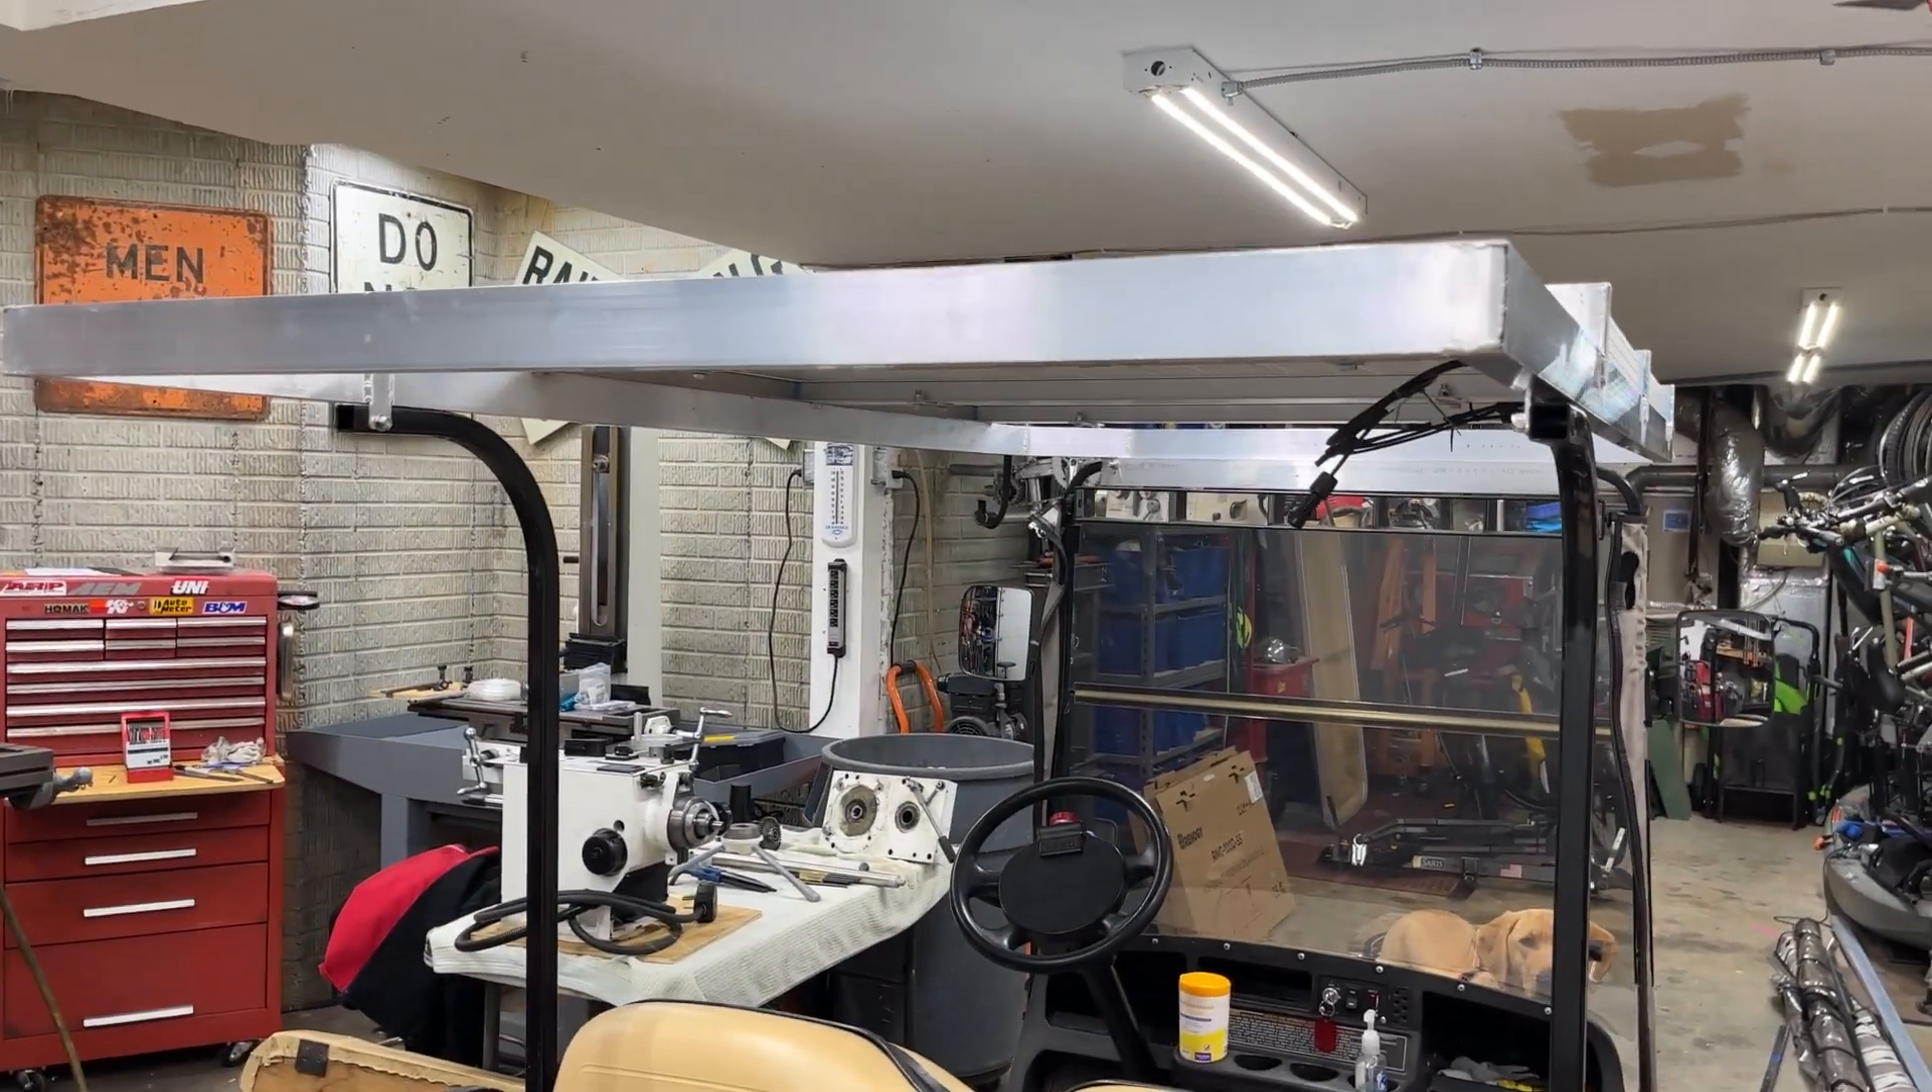All right, I got the top is on. Looking pretty good. So it was relatively simple to mount.